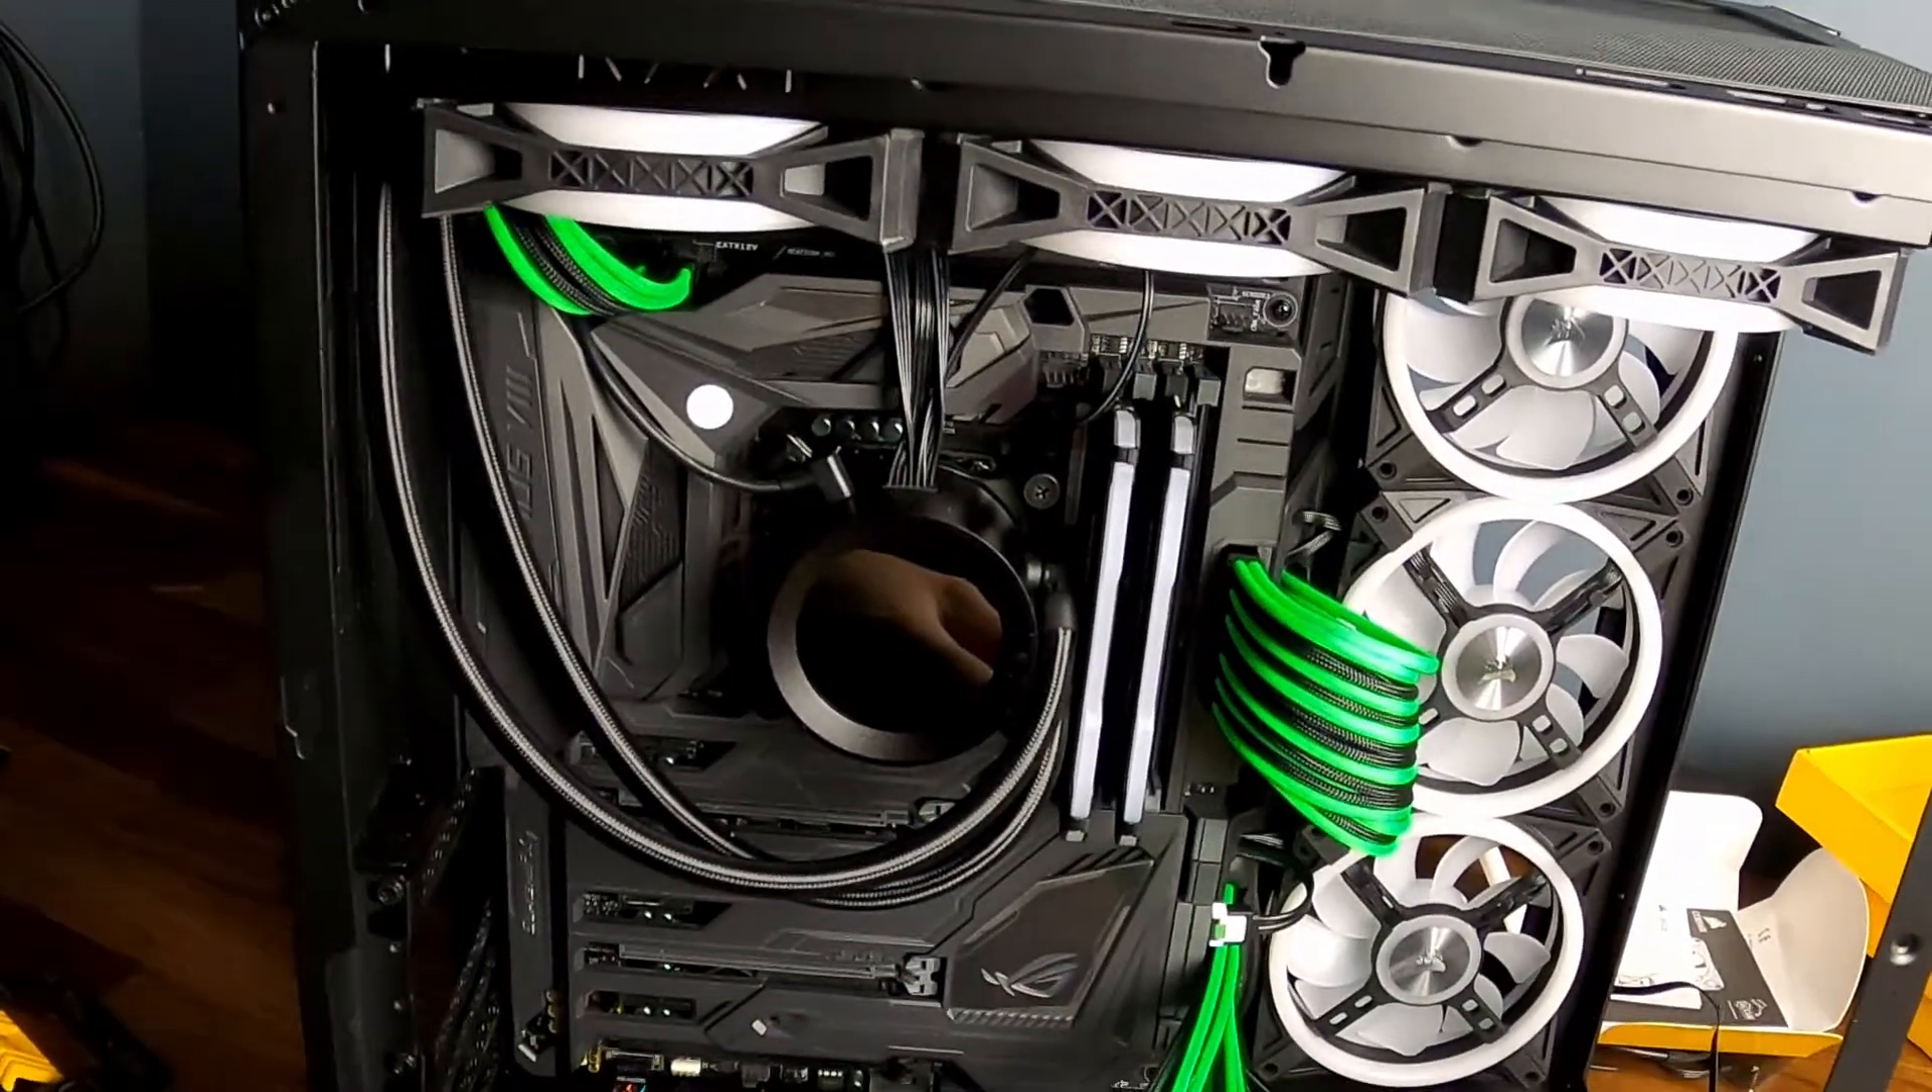Alright so I got the cable mods all wired in.